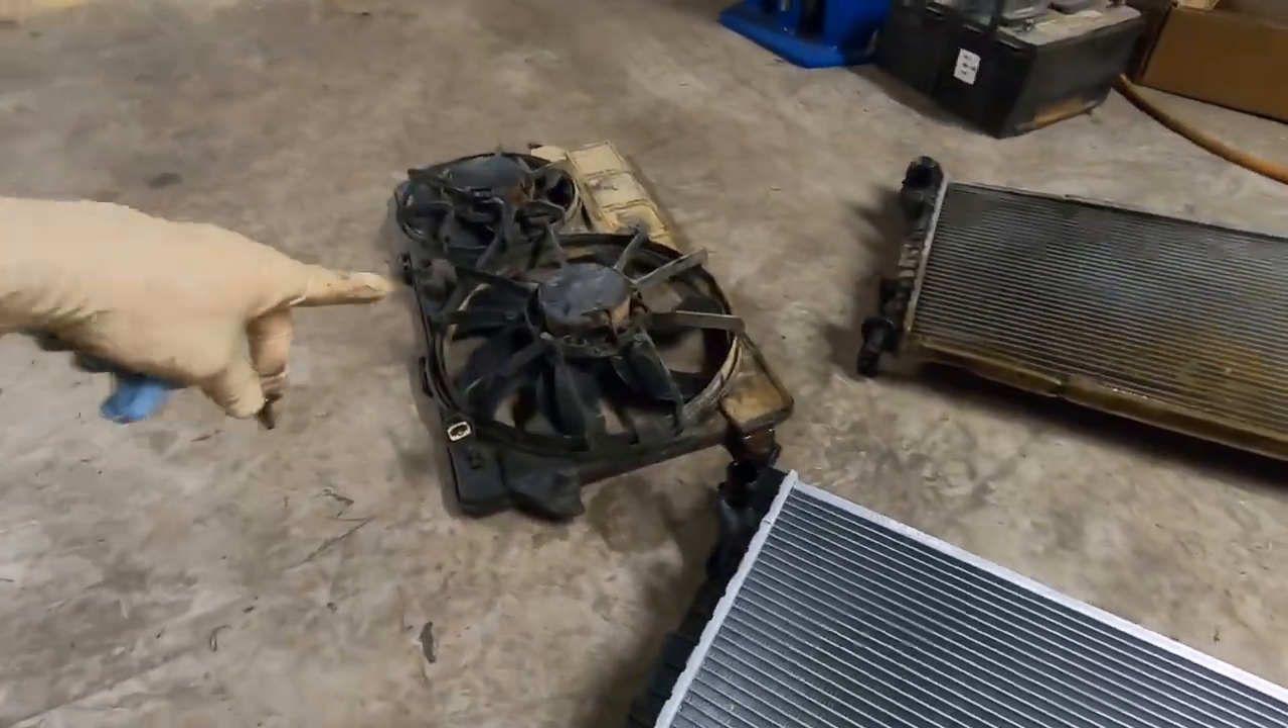We have our old radiator out. We have our new one set down here.